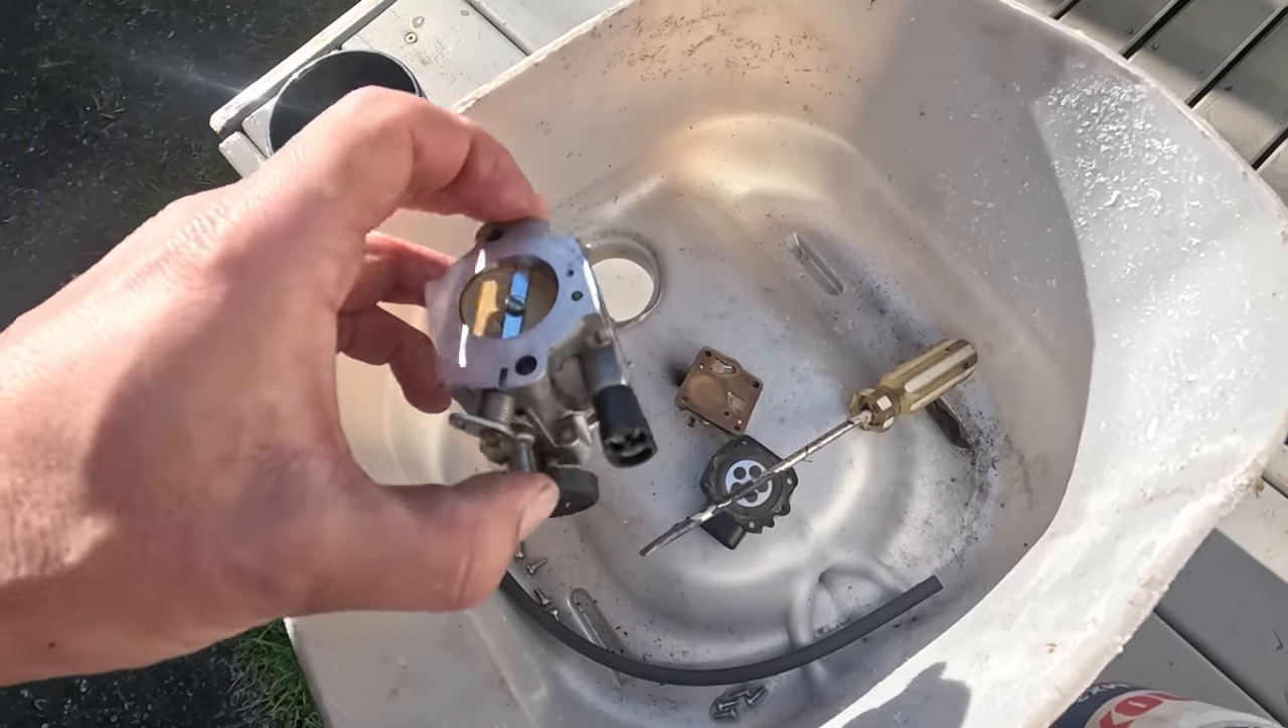Okay, I've got the carburetor off now.